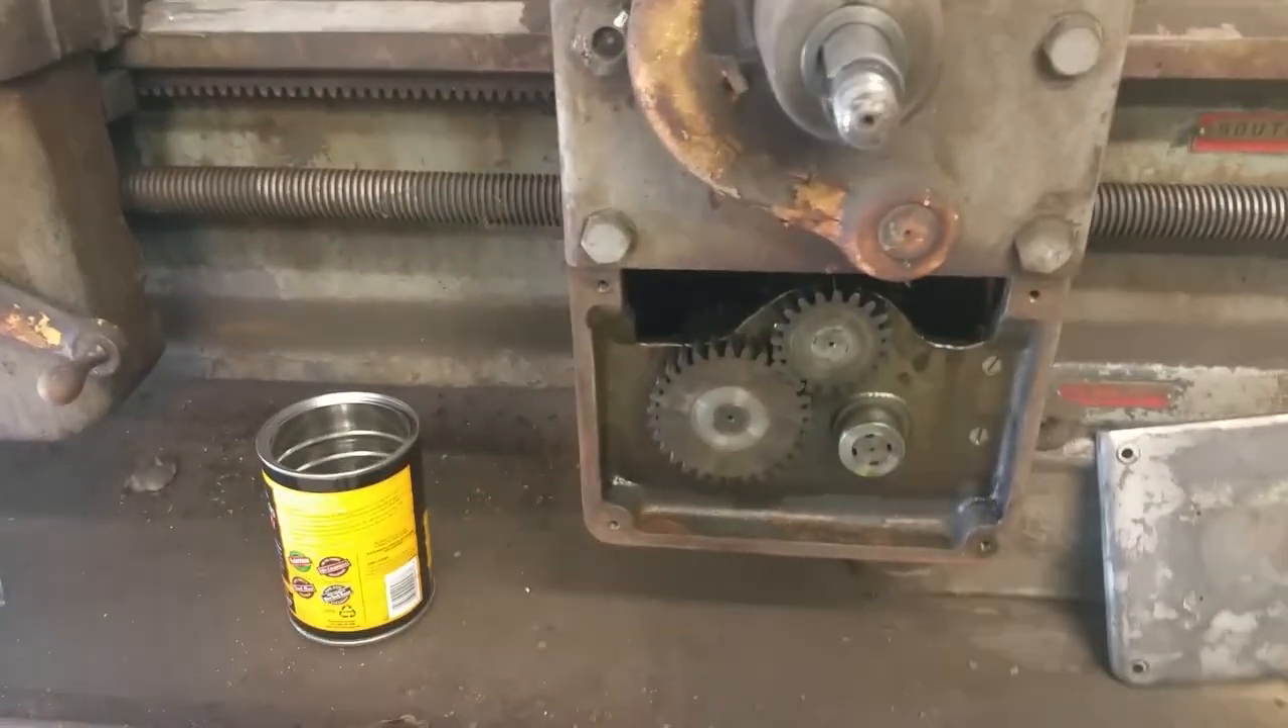Uh i took this four bolt lower plate off and i can see these gears.